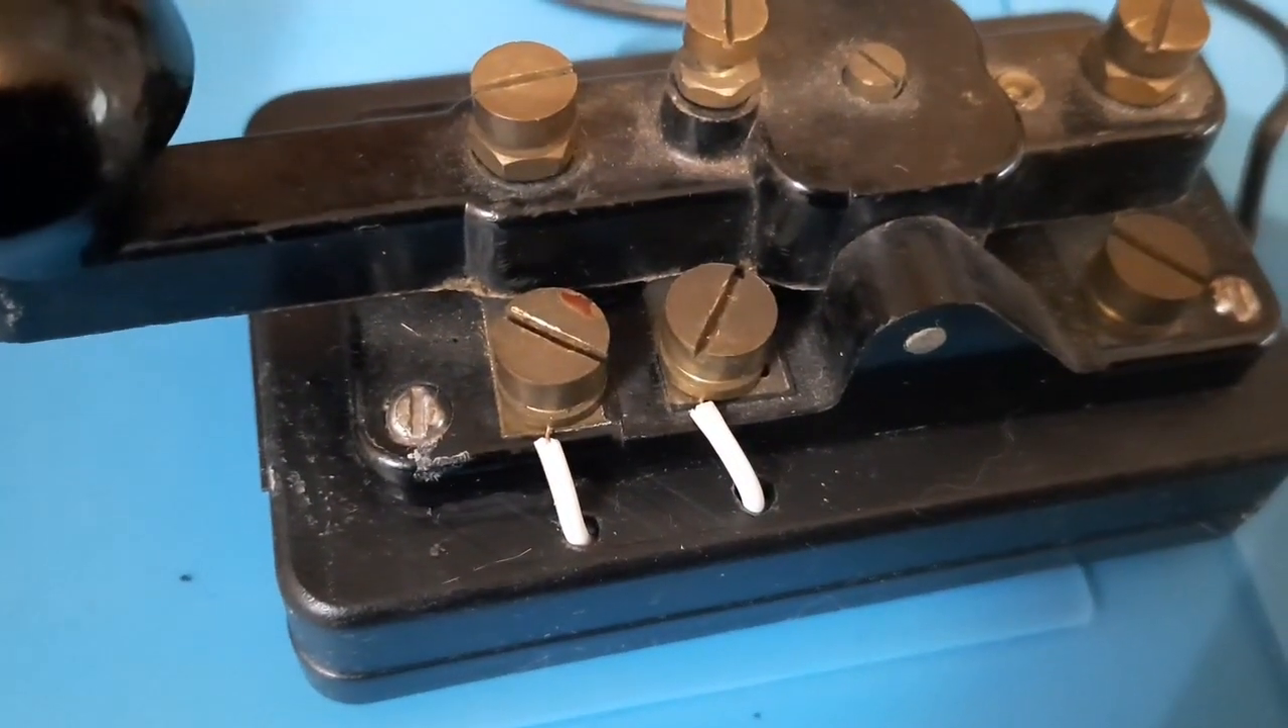We've got the wires going through and connected to the key on top.